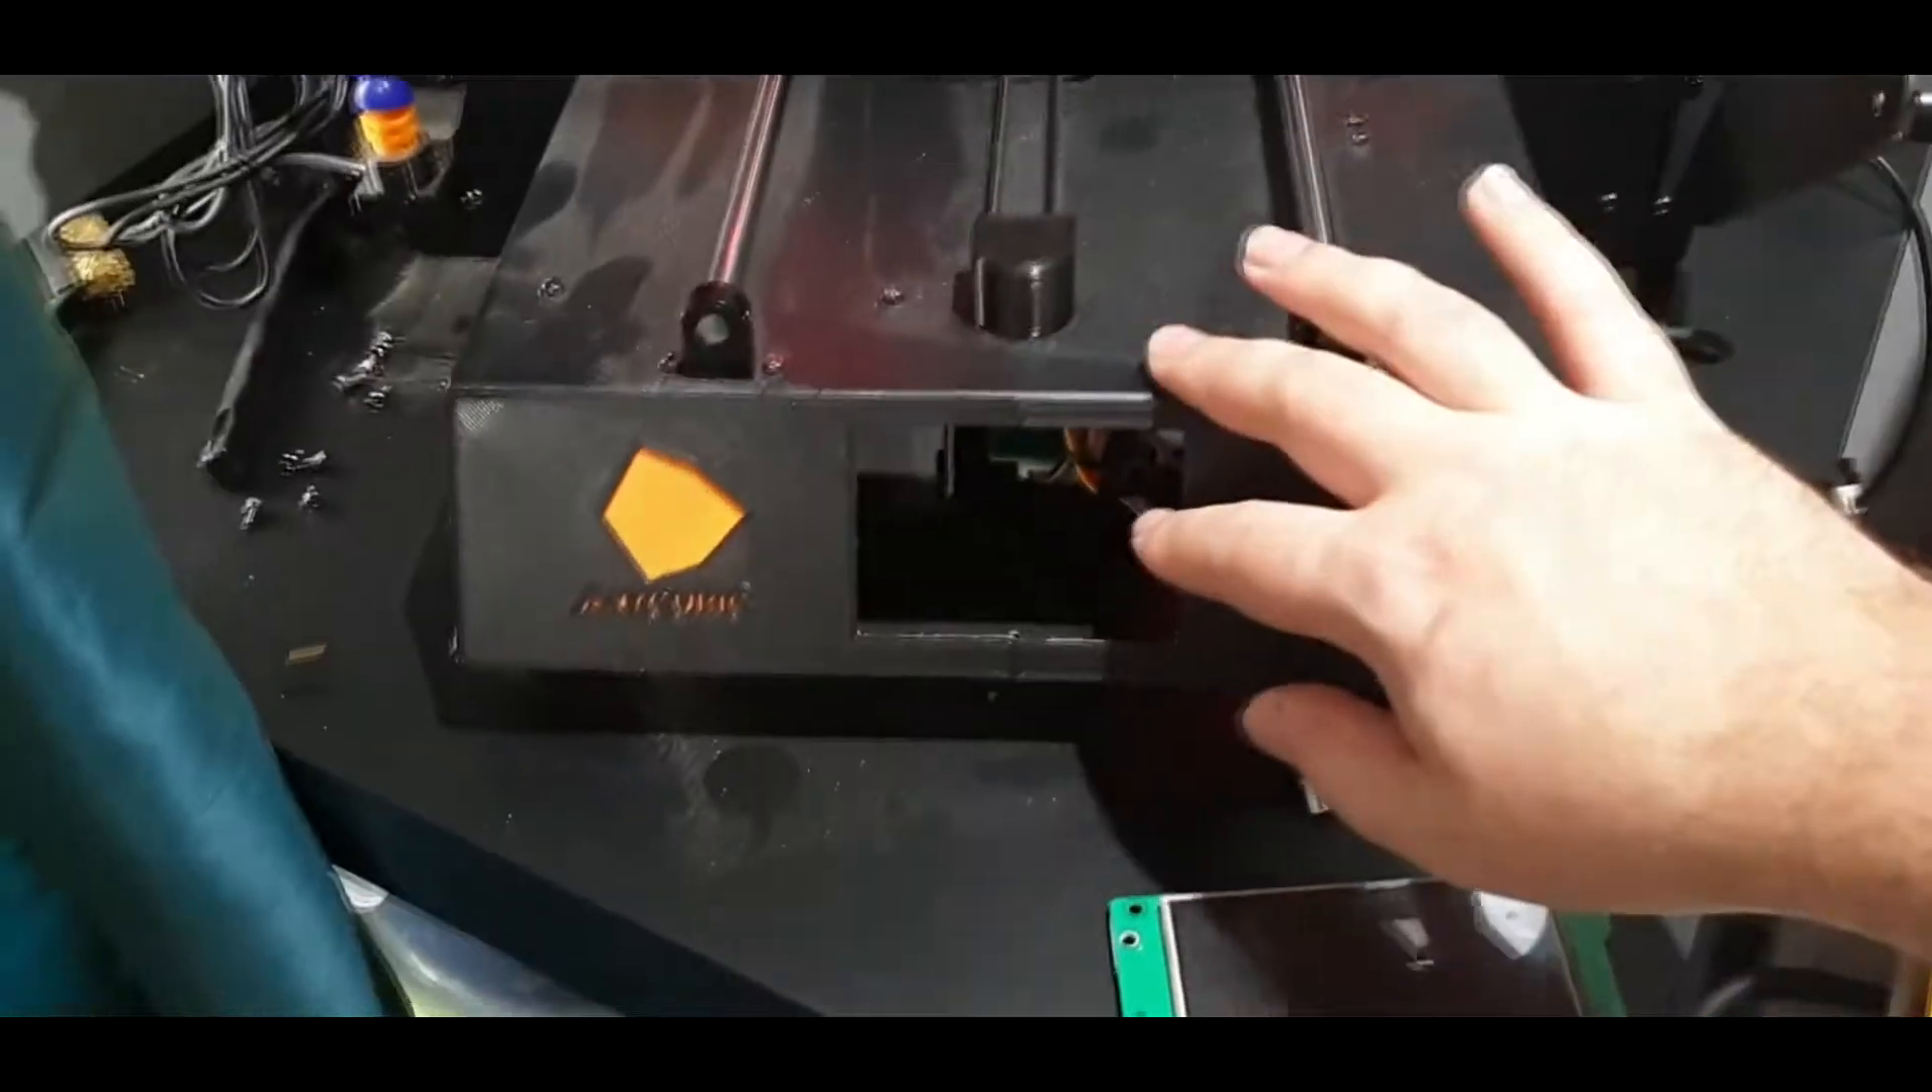So I have an Anycubic i3 Mega S and as you can see I've removed the screen from mine.